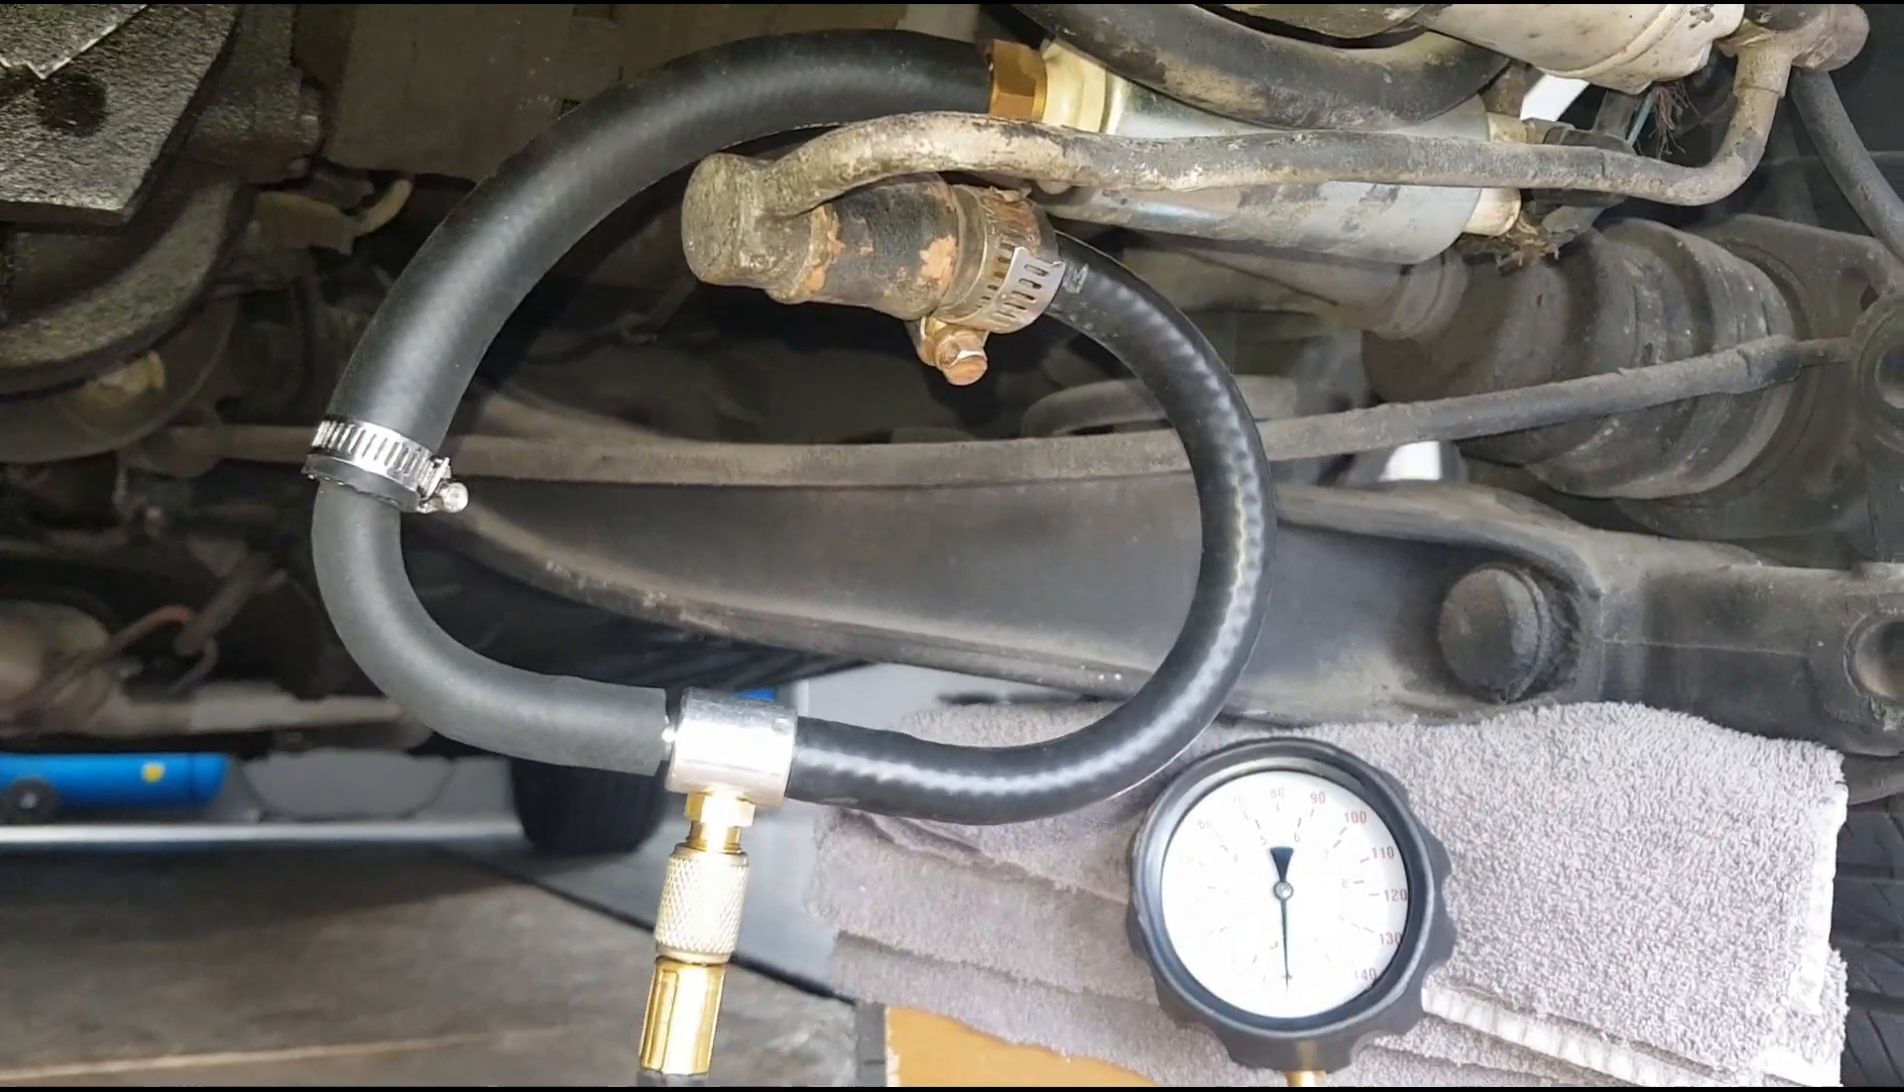So wir haben jetzt unsere prüfleitung installiert.